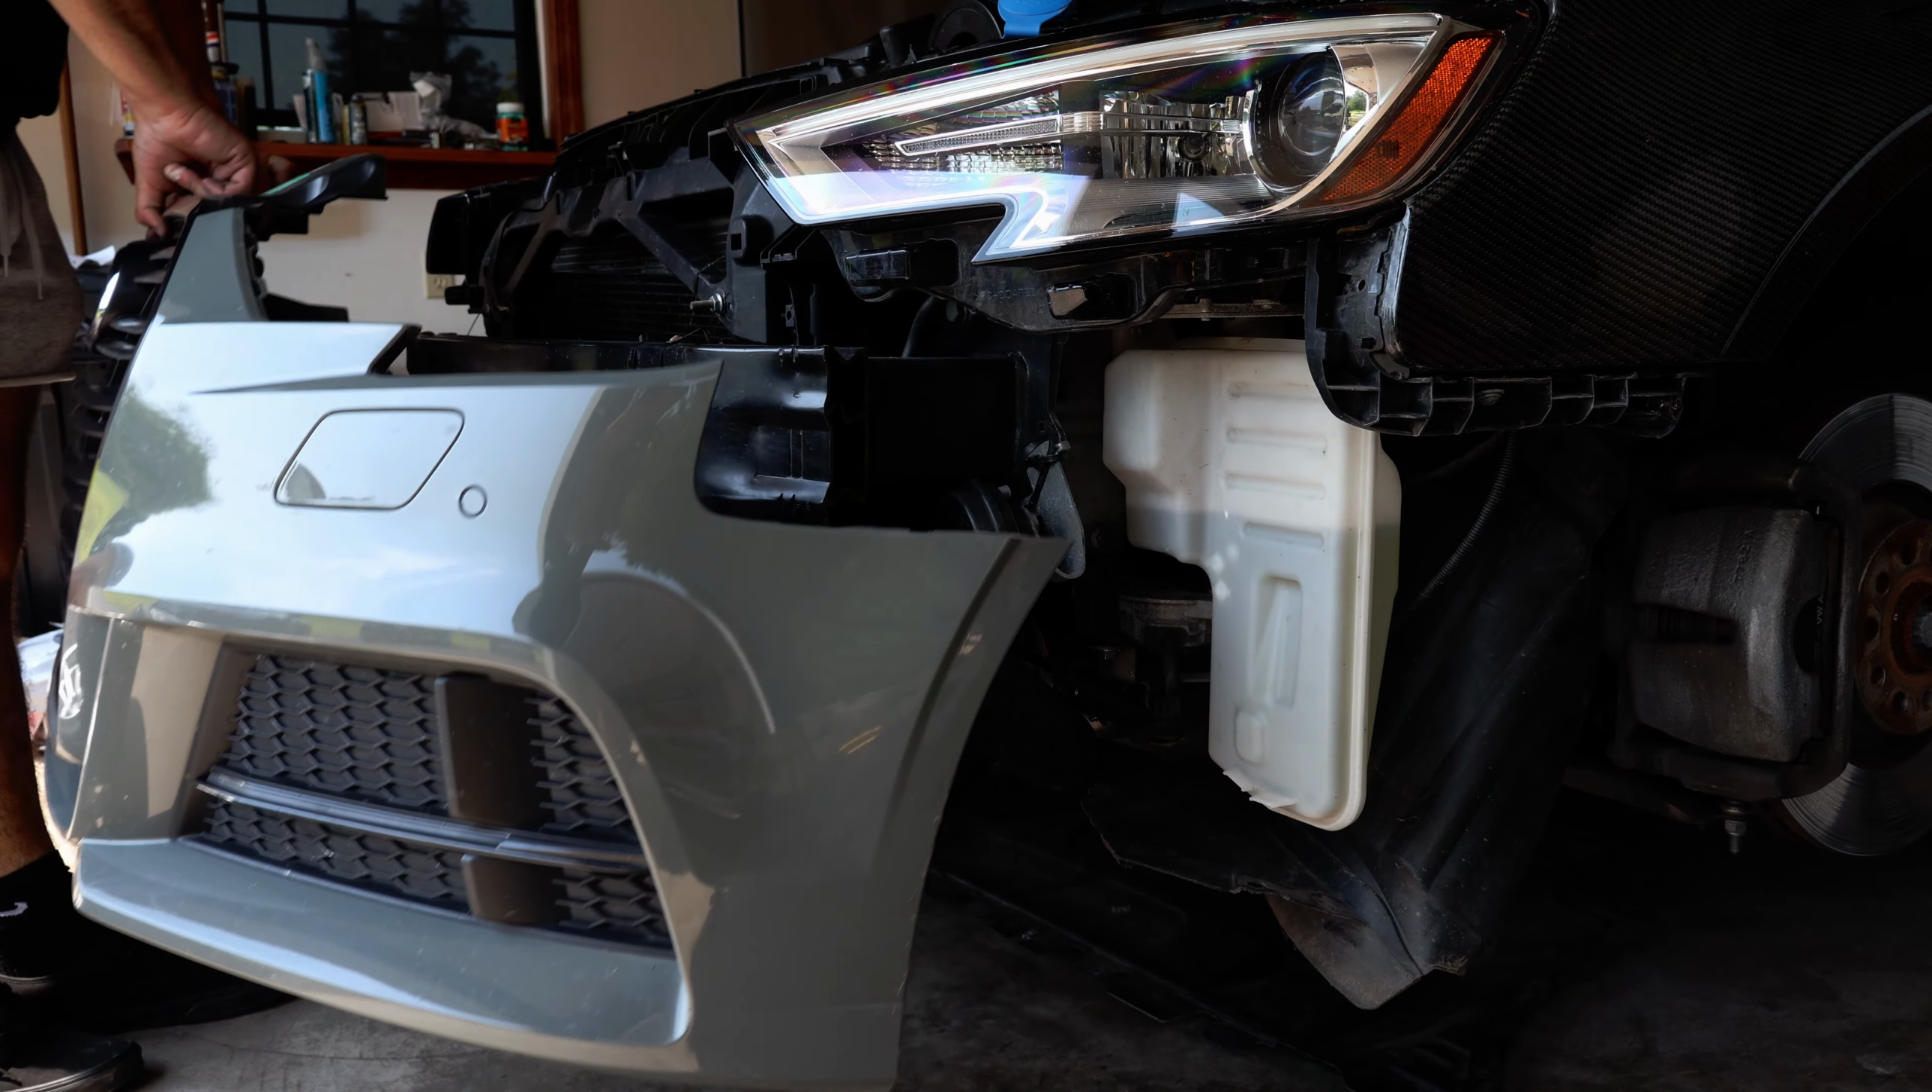Alright, so I got the bumper off.